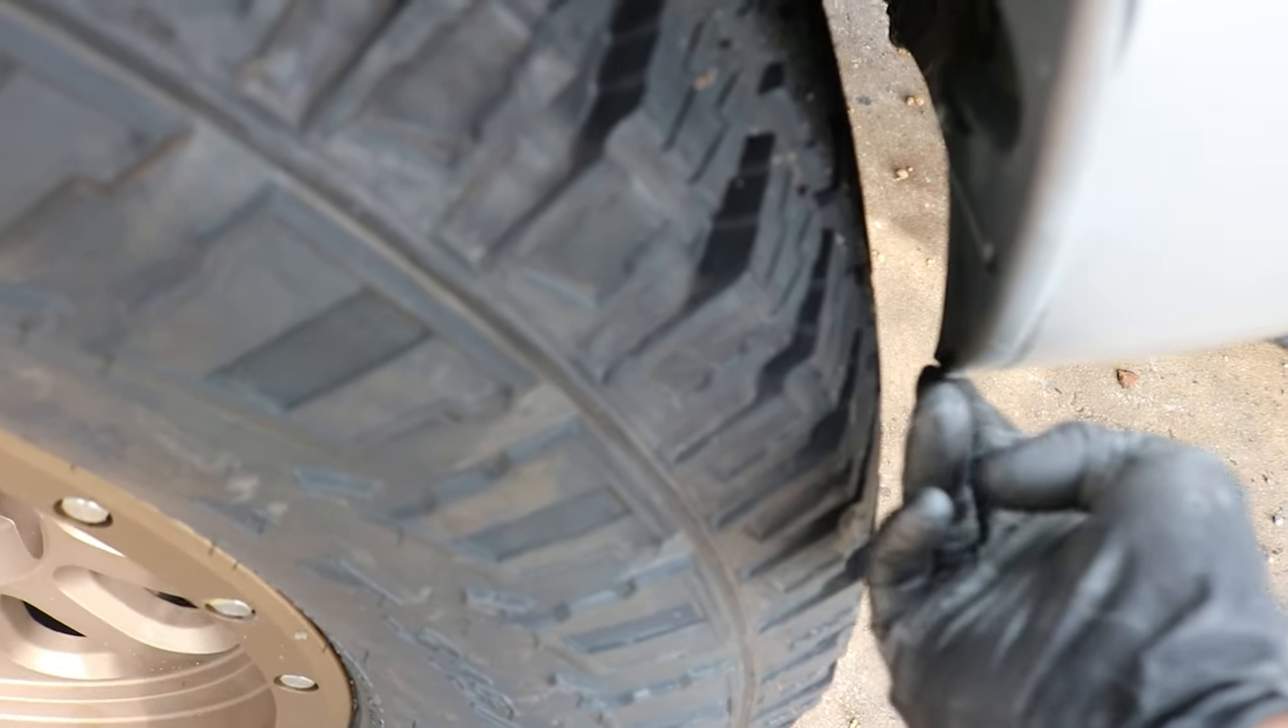As you can see this gap here. I could barely fit a finger in there.